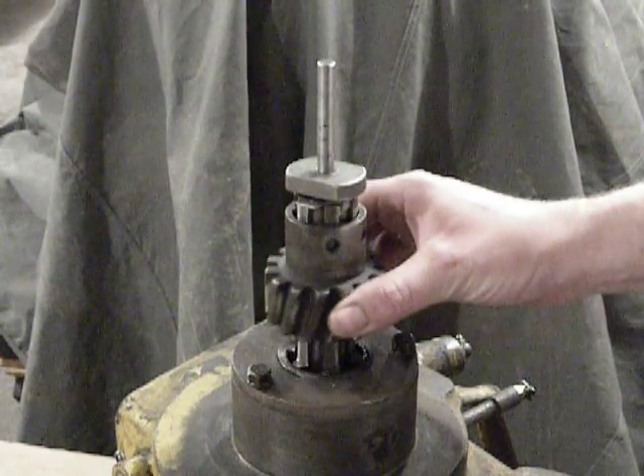And in this case, I already have the pinion gear on the shaft.